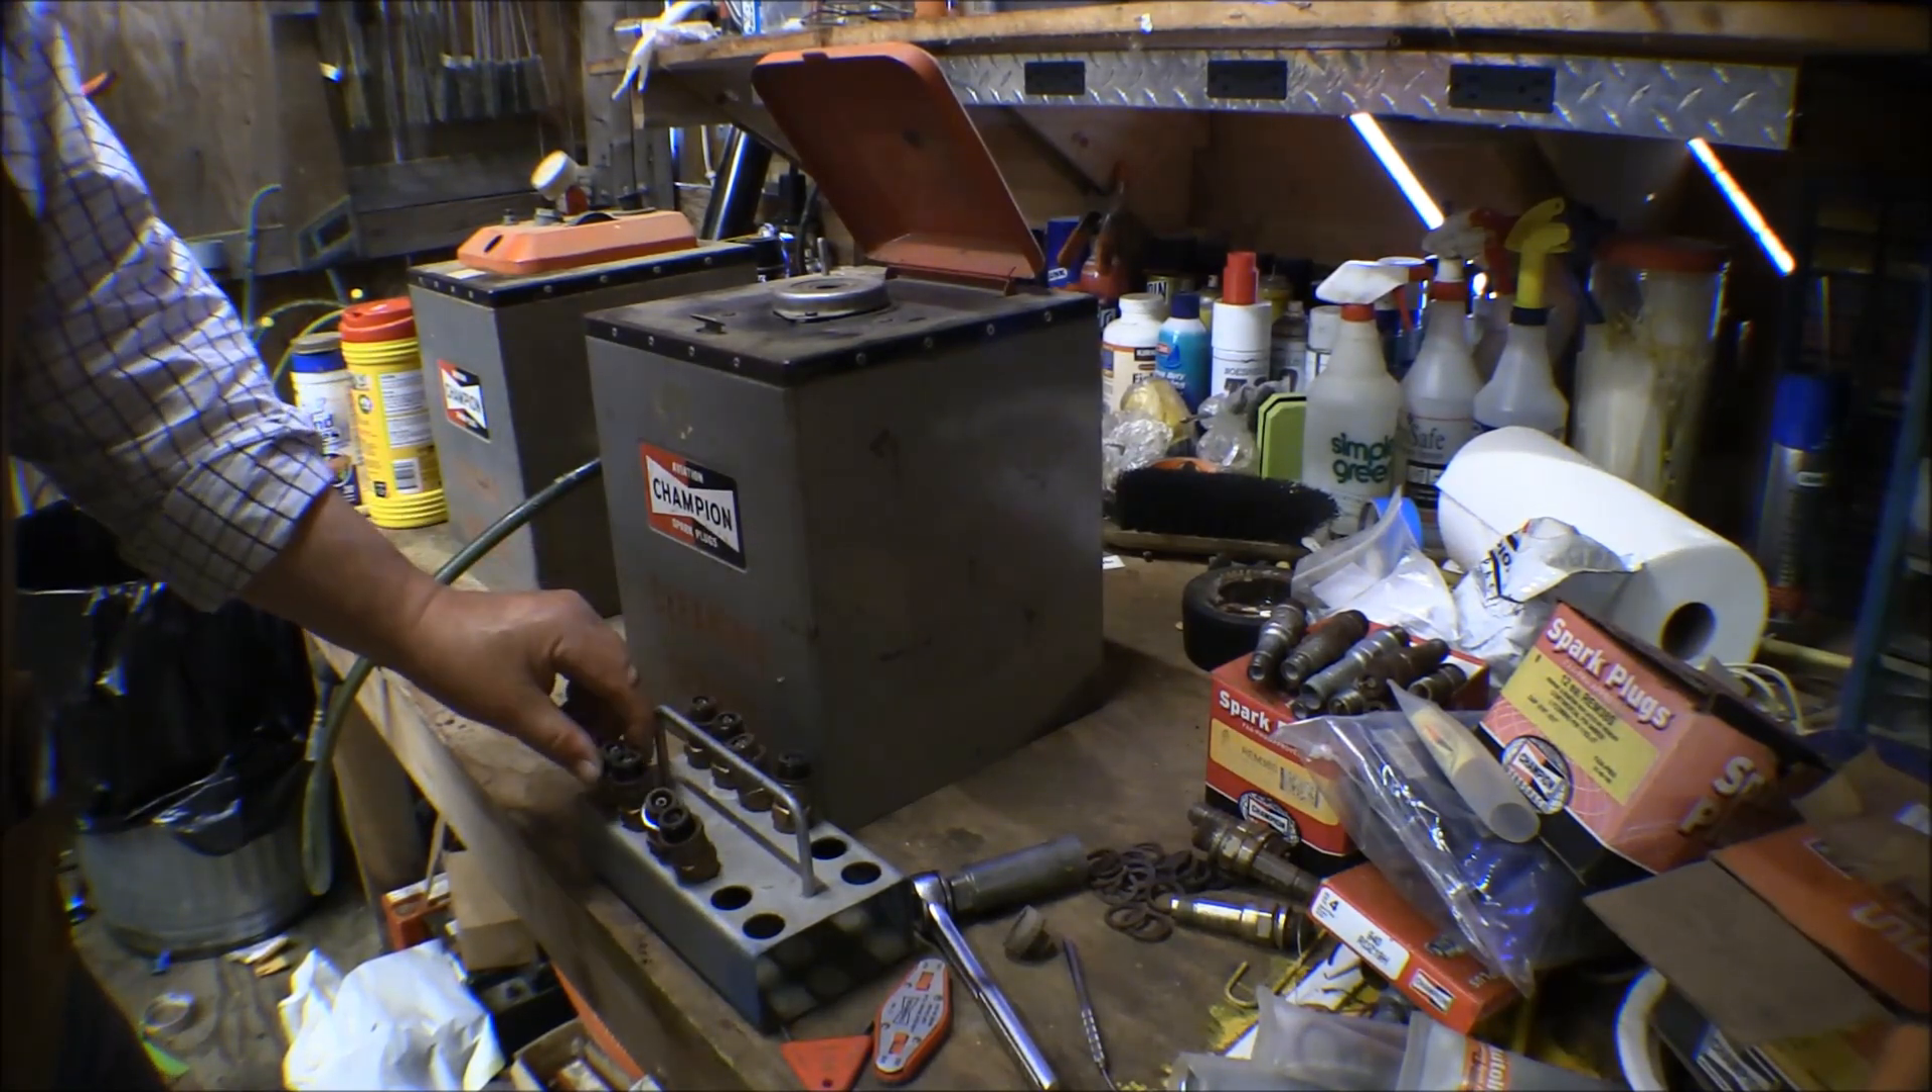I've got the spark plugs out and lined up on this tray in accordance with the cylinder that it came out of.